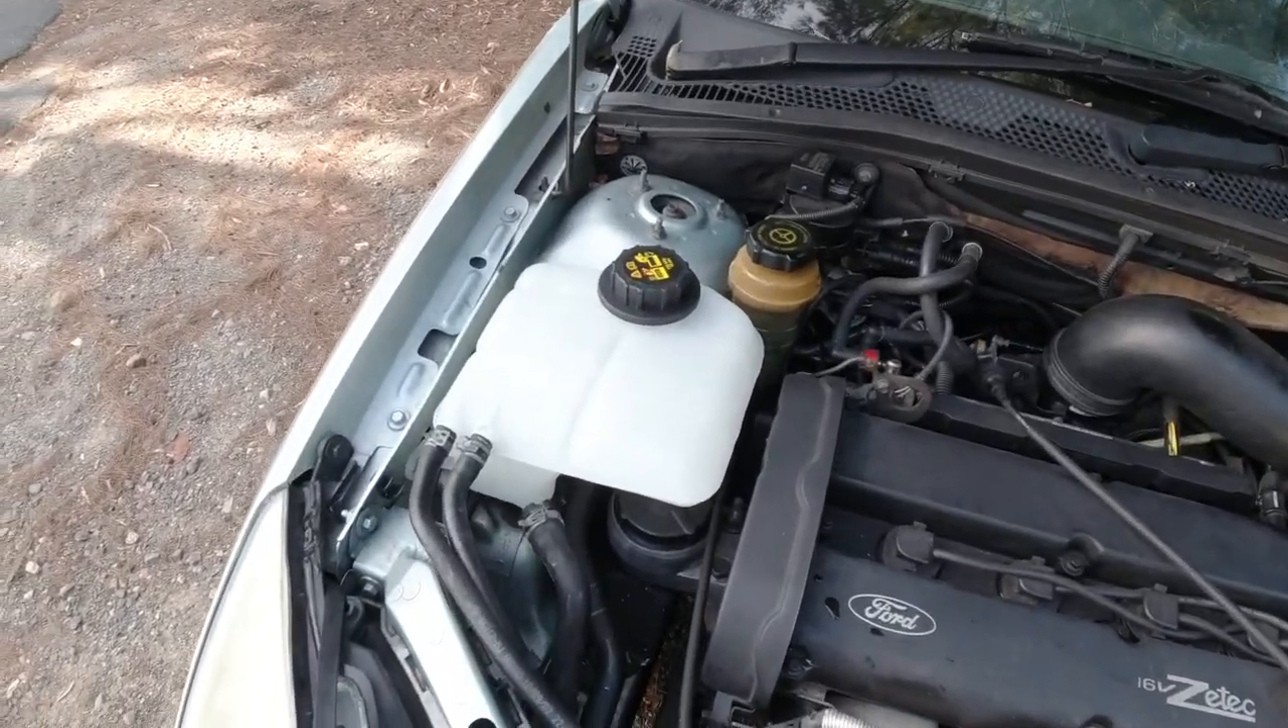And that's your overflow bottle reinstalled into the car. All right. So that looks a lot better. It sits very flush.